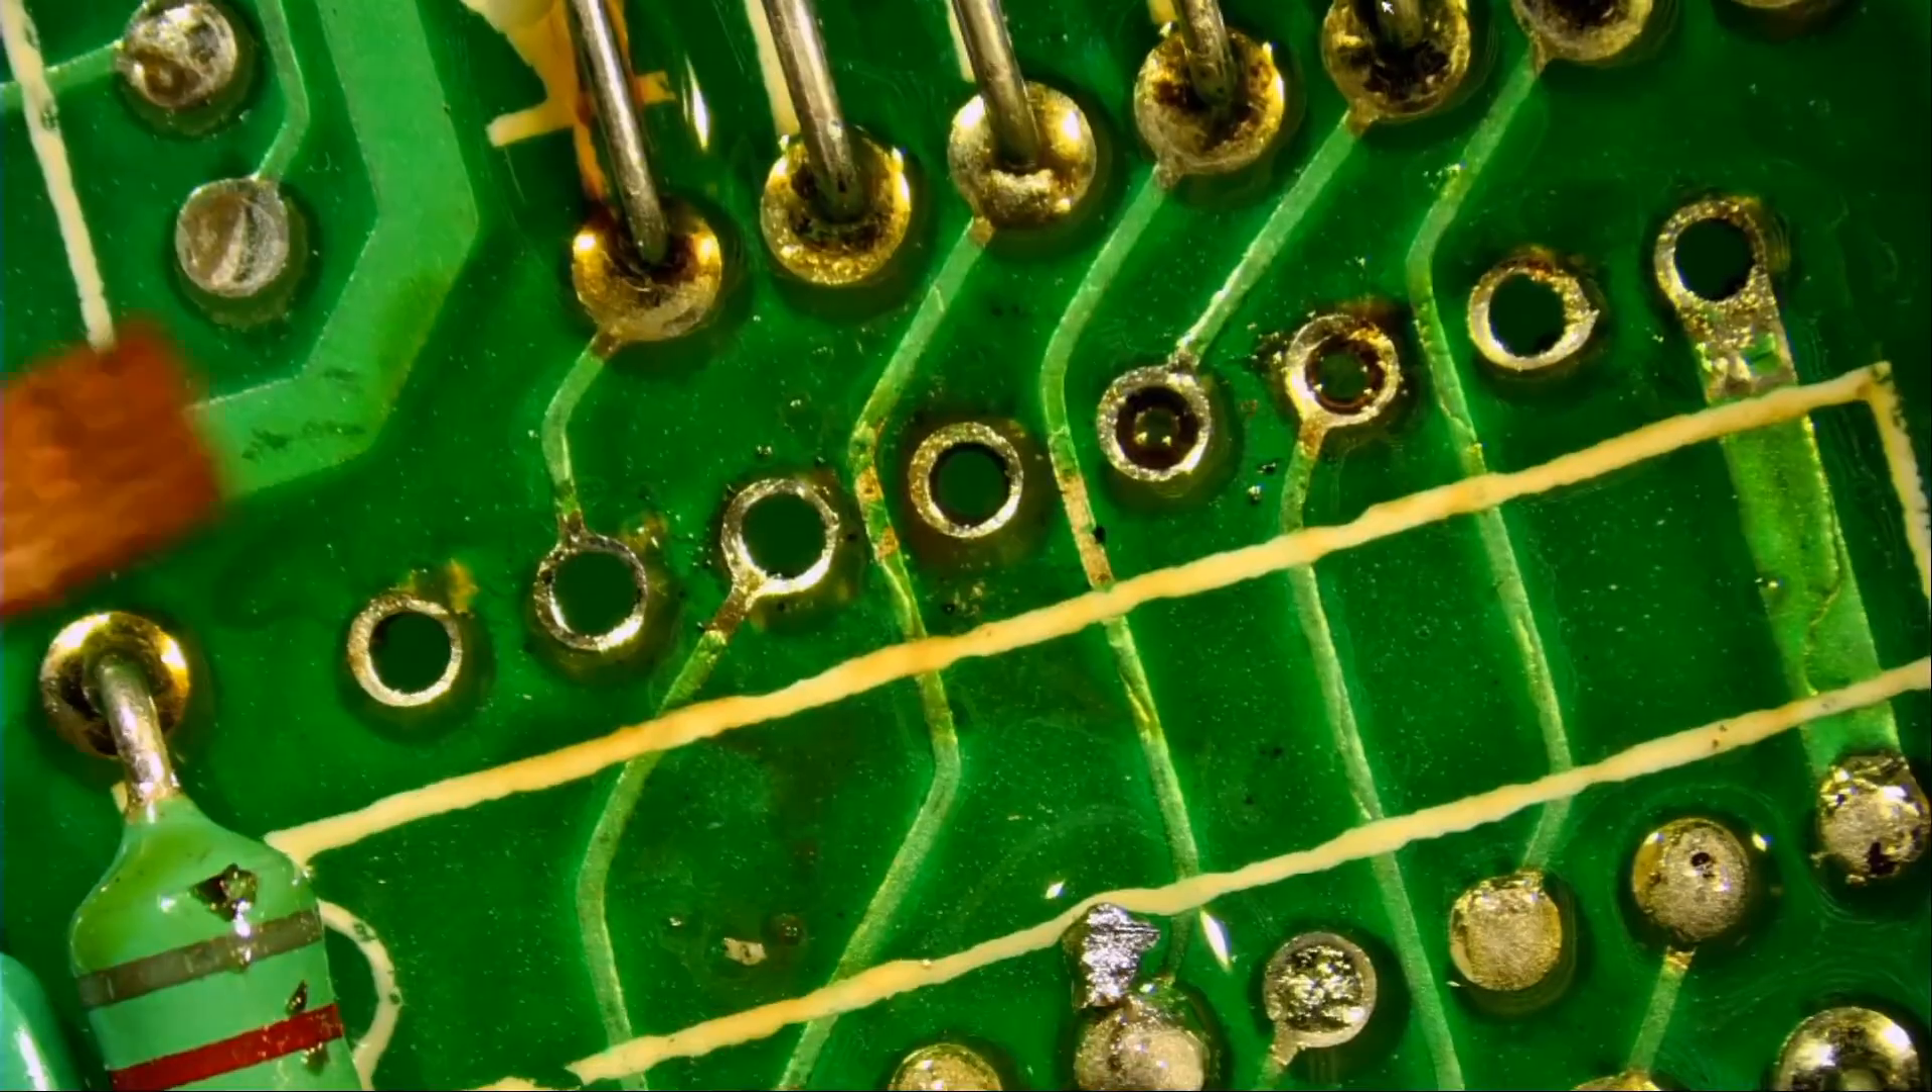And we desoldered all the holes without damaging the rings because those rings are fragile.